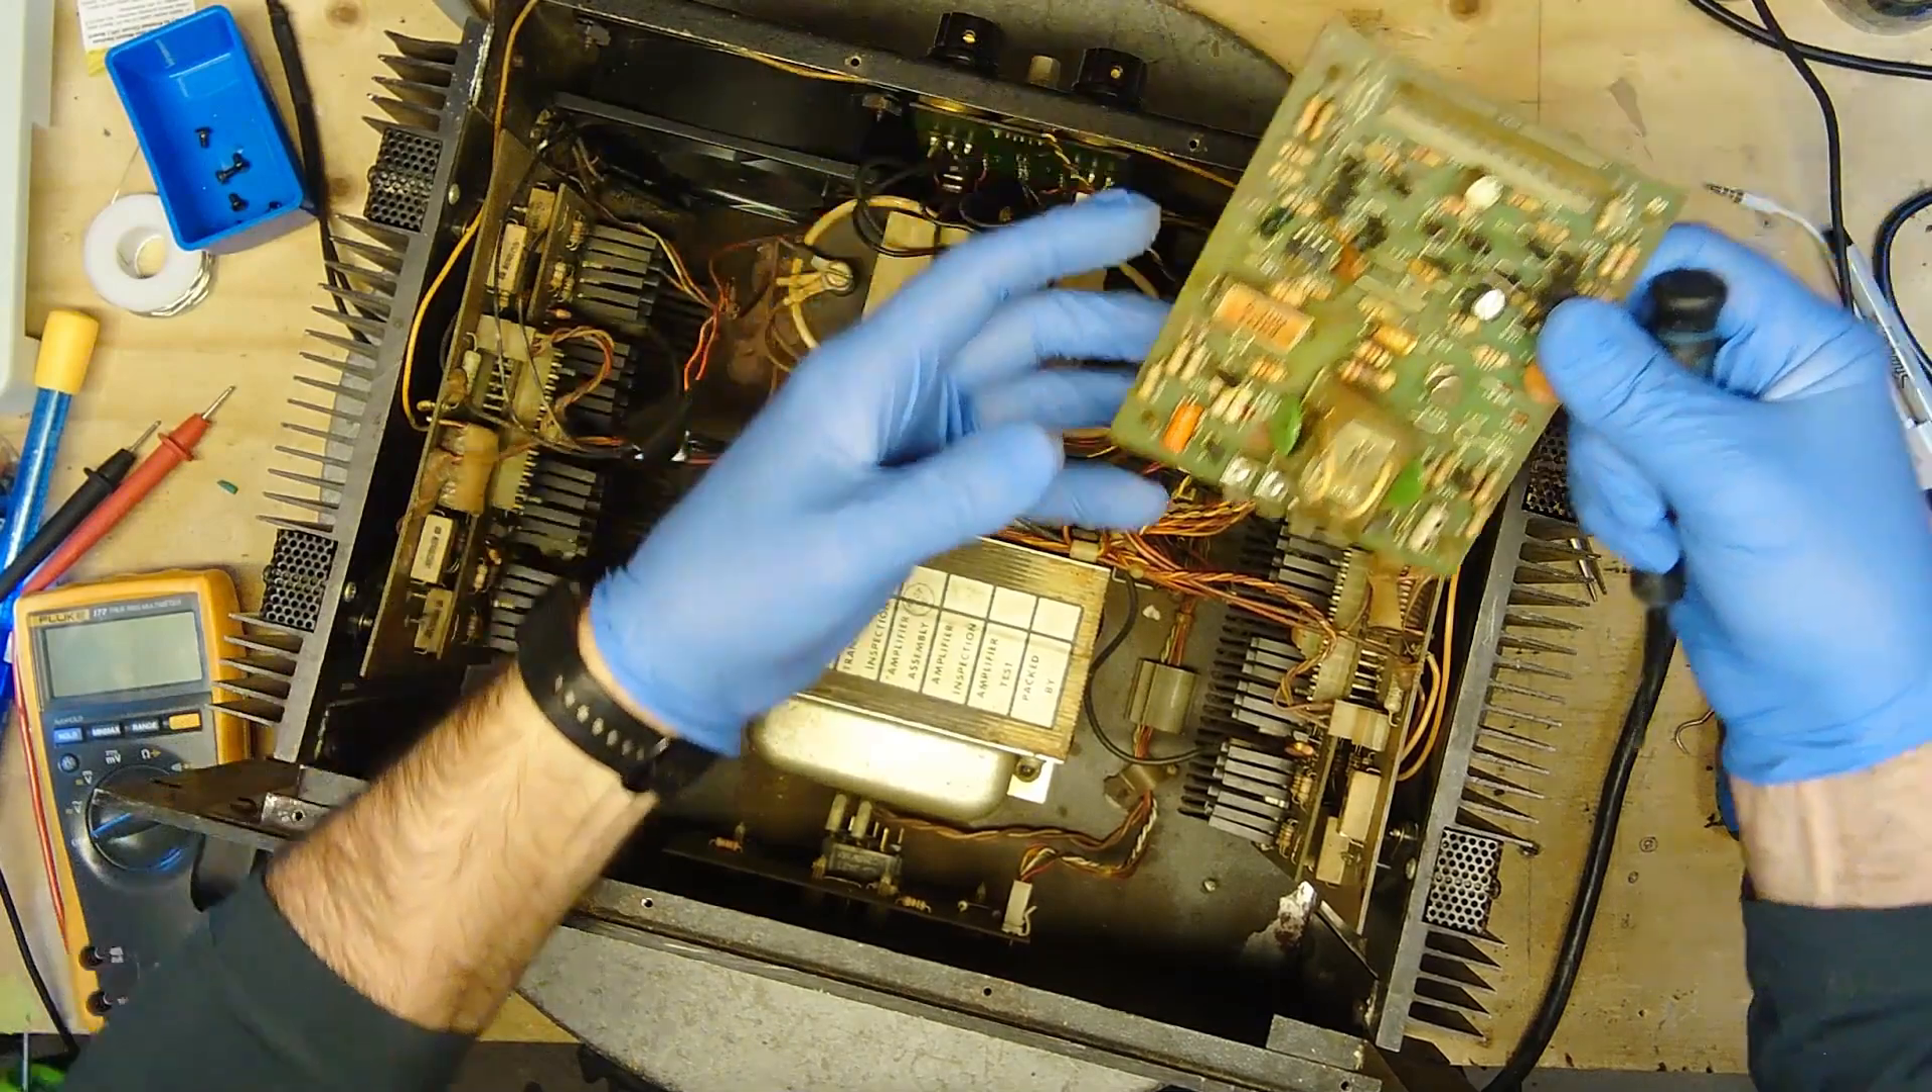There we go, now this board is out.